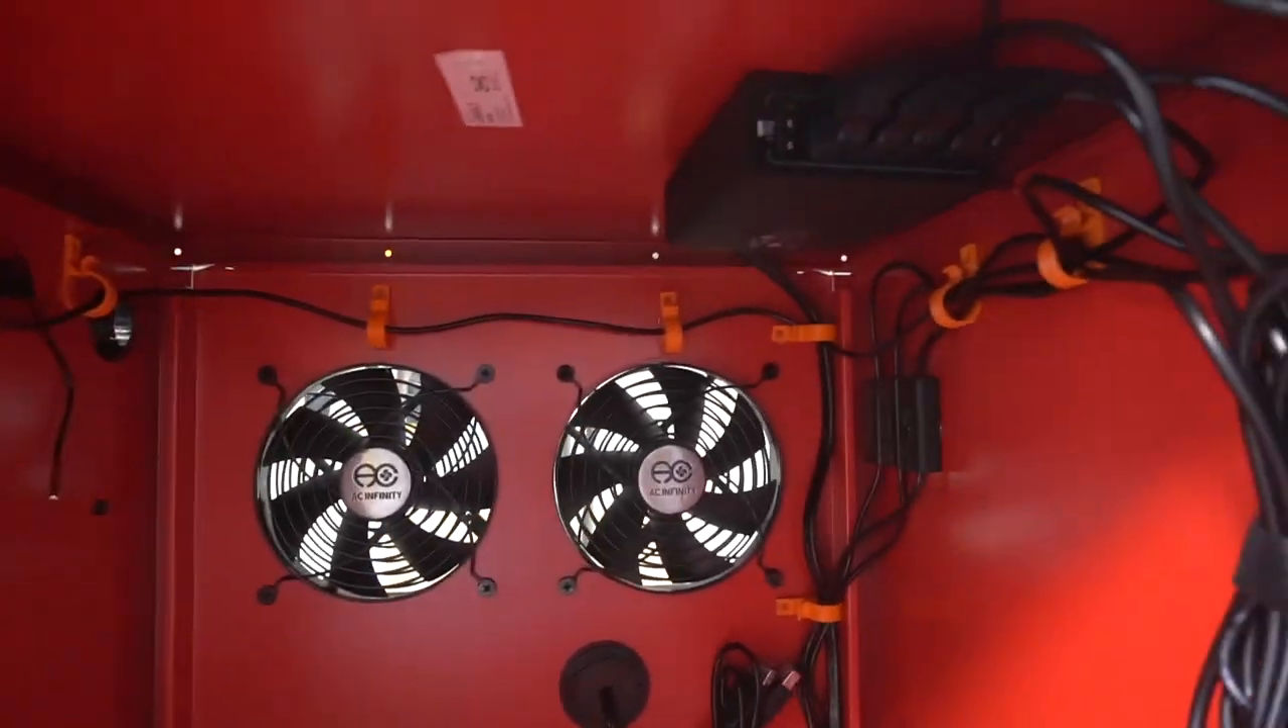And I finished up by attaching the few remaining 3D printed cable clips.